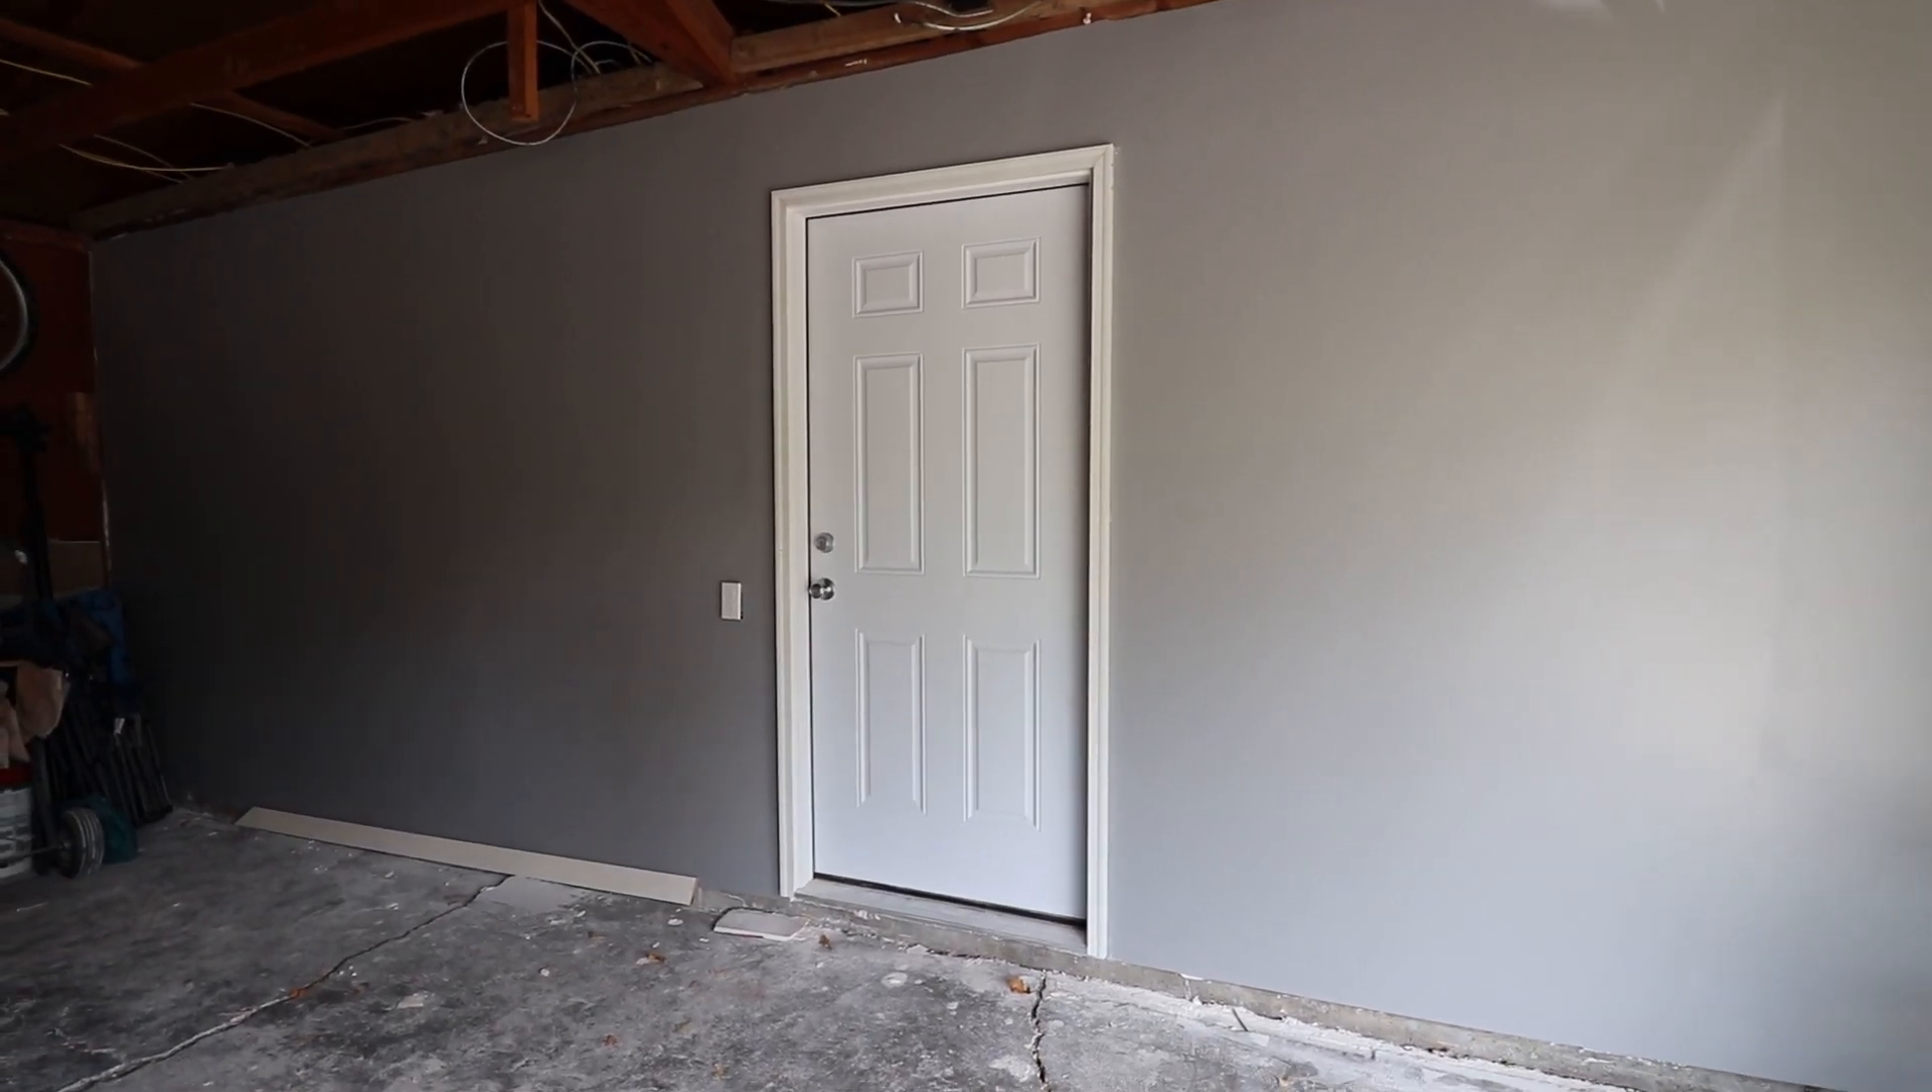I finally got the door in.